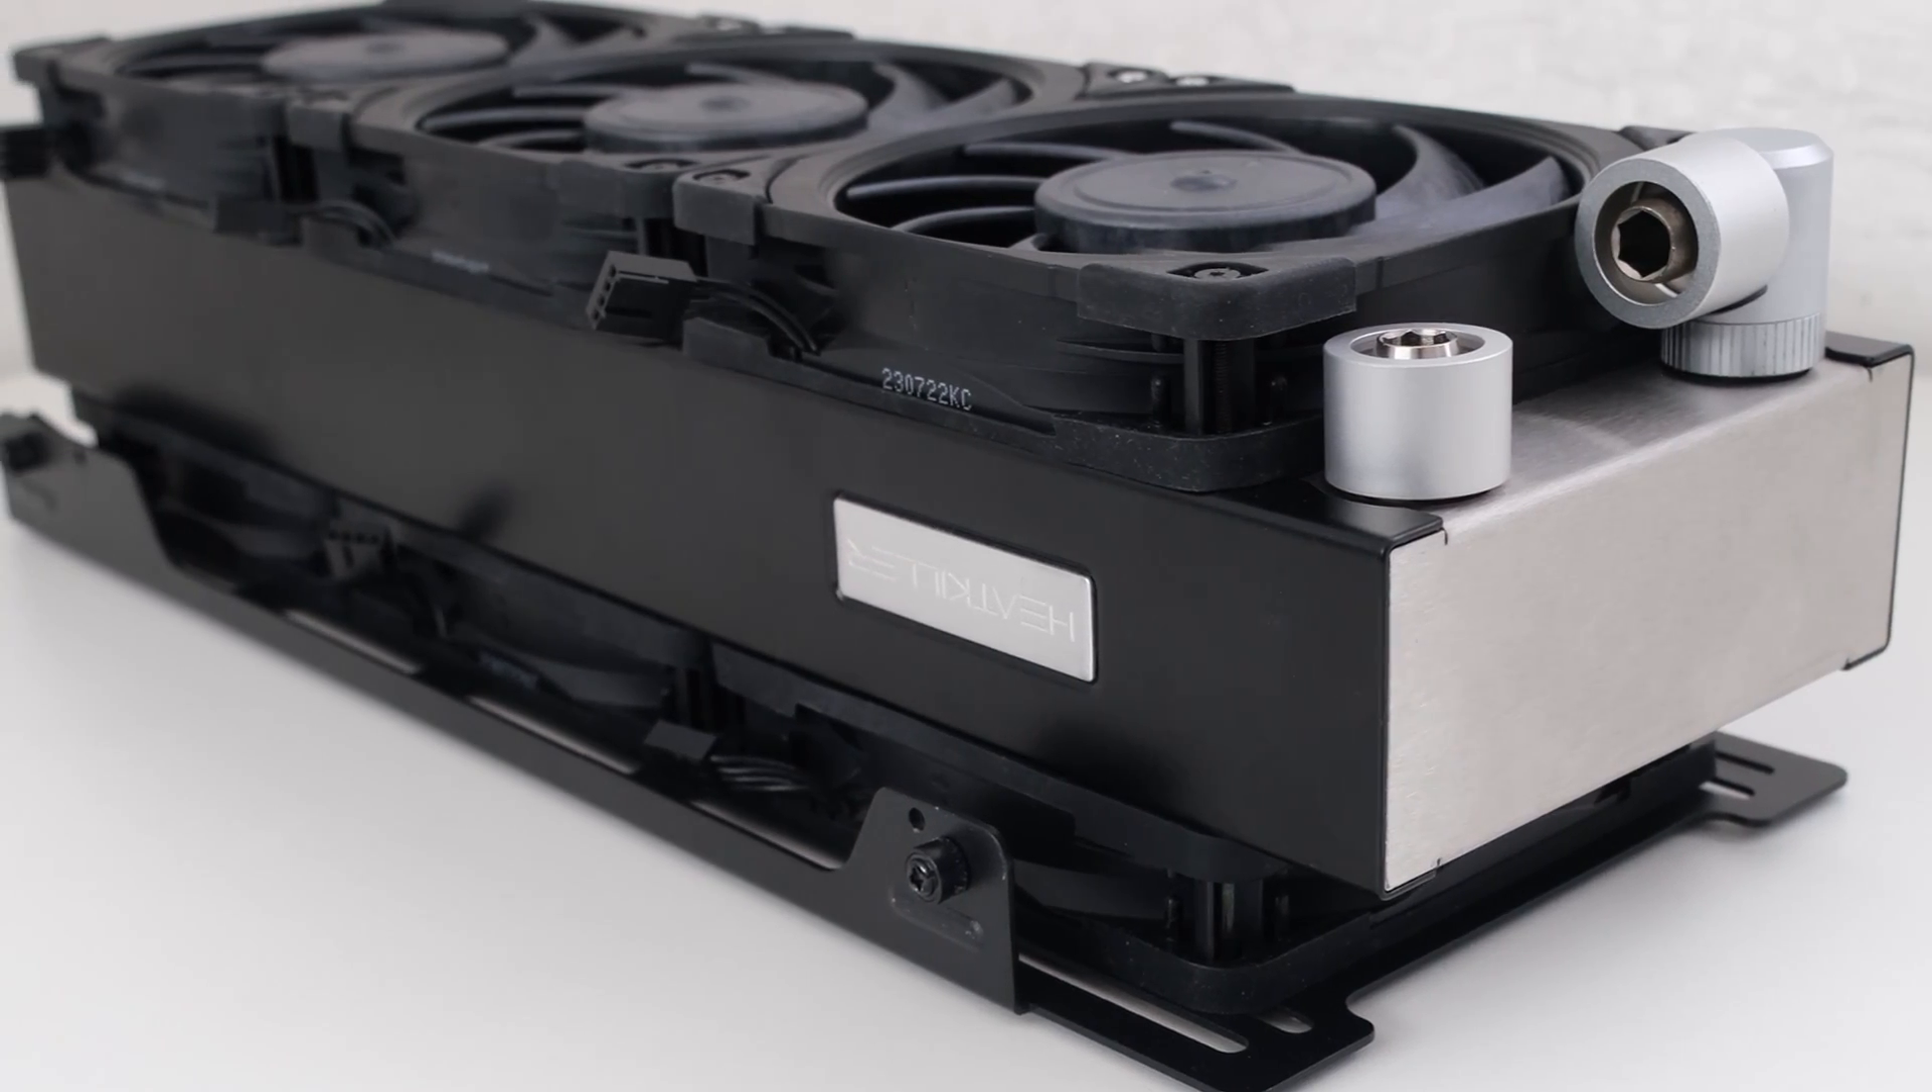So, now we have a fully loaded 48mm thick radiator with Noctua fans, Chromax Black, and a push-pull setup intending to provide performance while staying quiet.